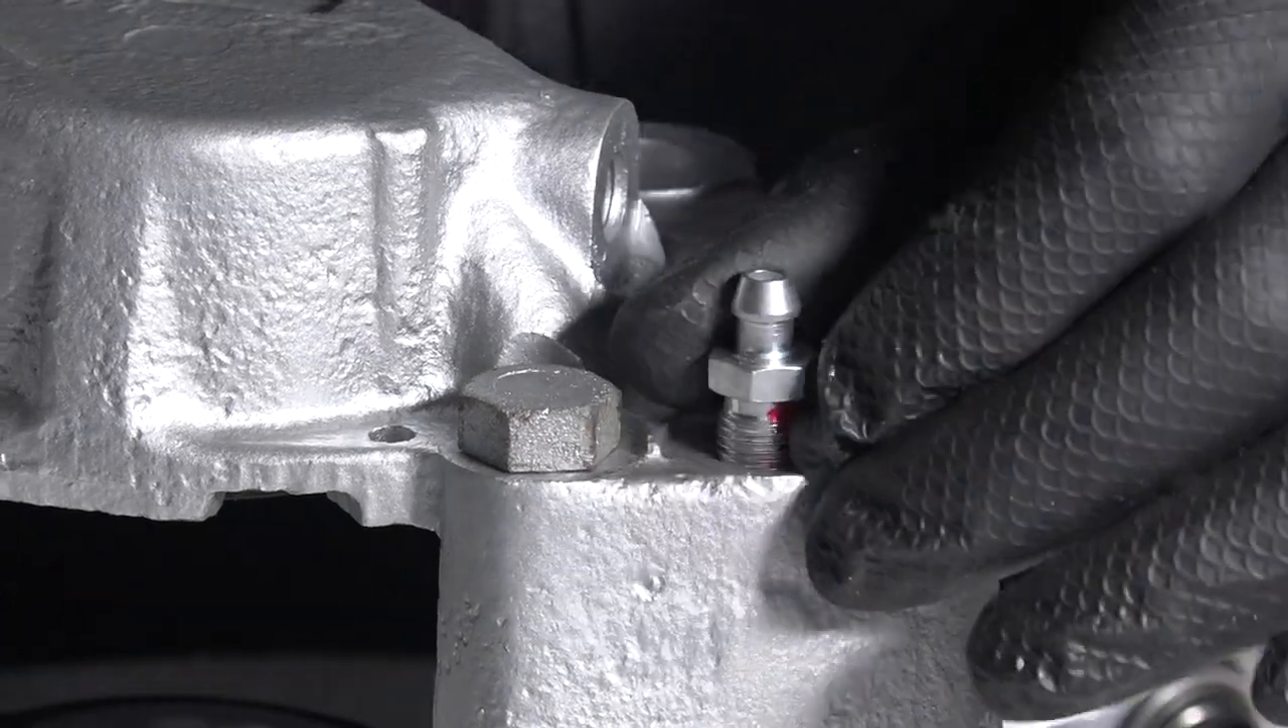The last thing we have to do is to put the bleeding nipple in and tighten it.